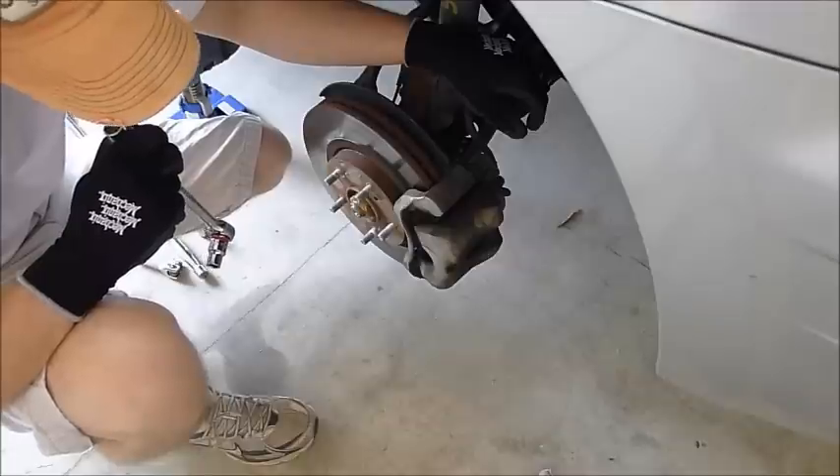Okay, so what we'll do now is you see we got the wheel removed, no issues there.